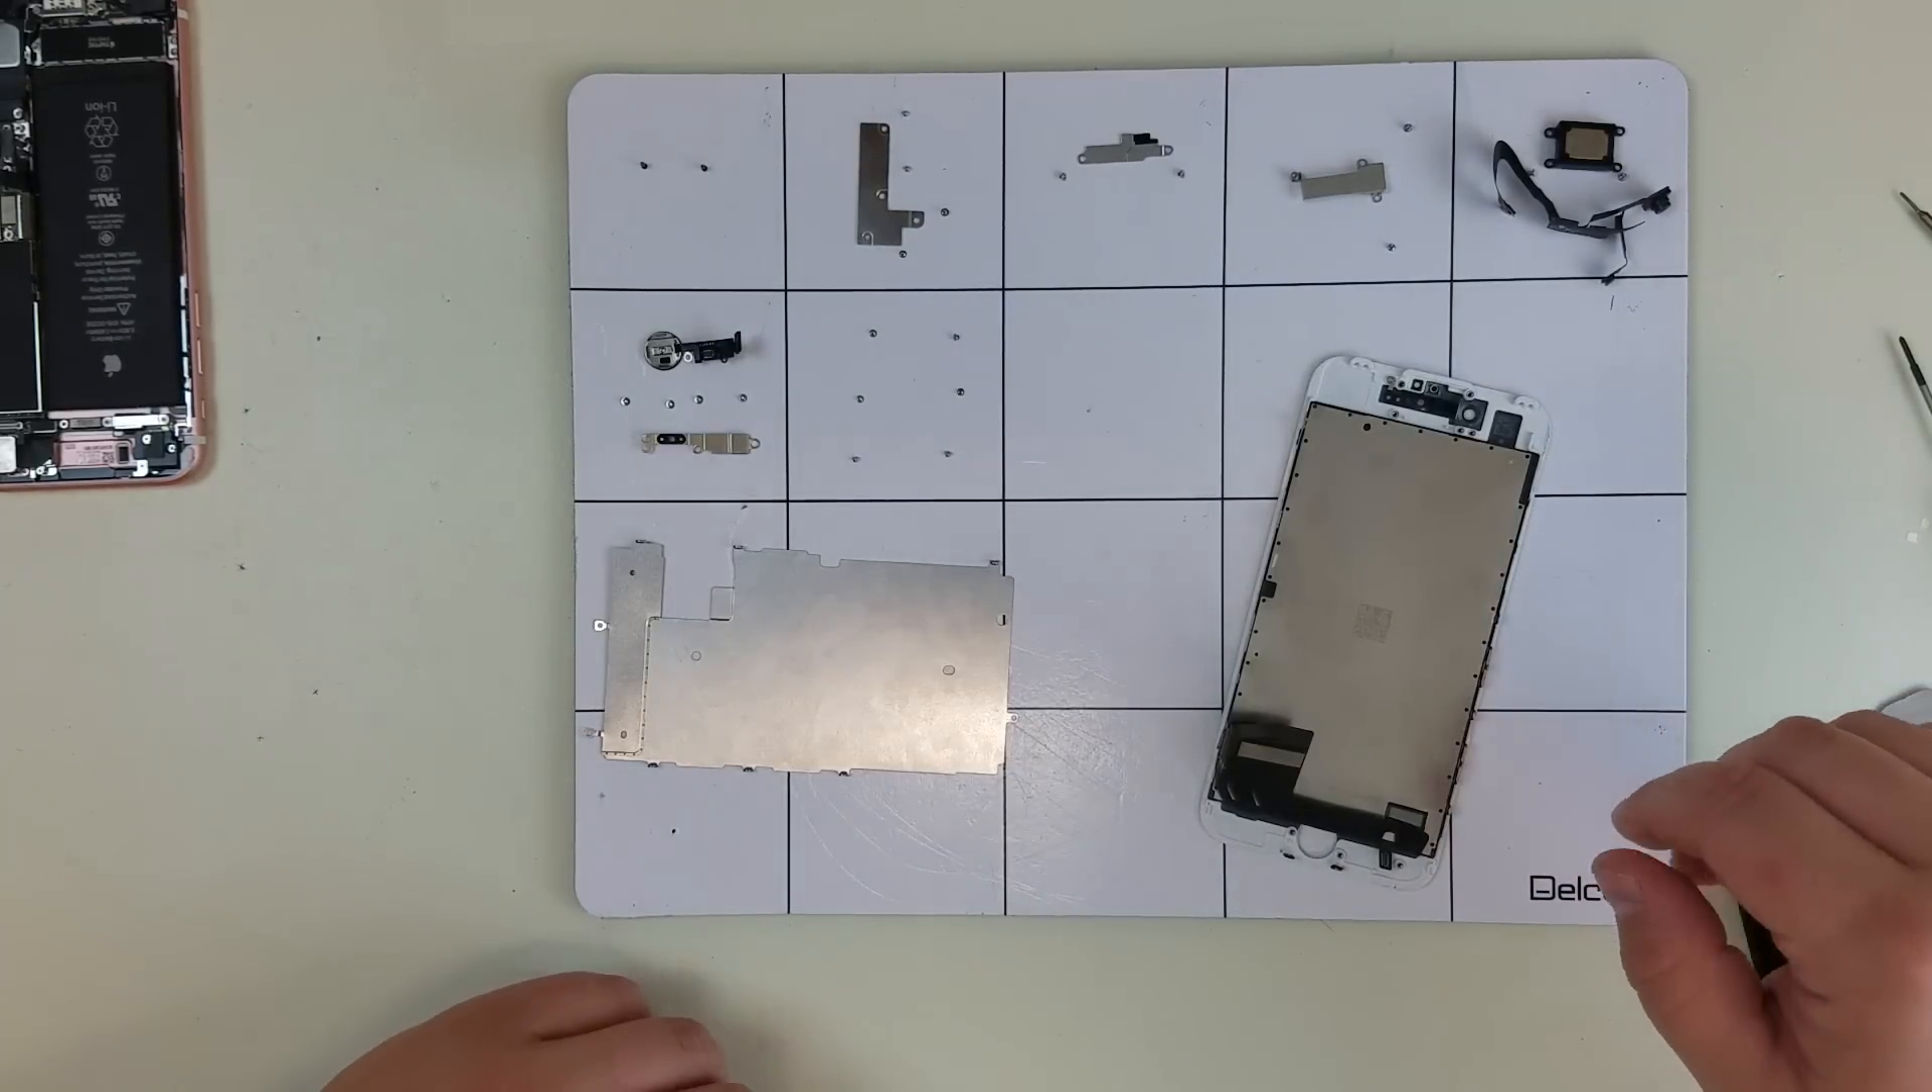And that is the full tear down of the LCD.